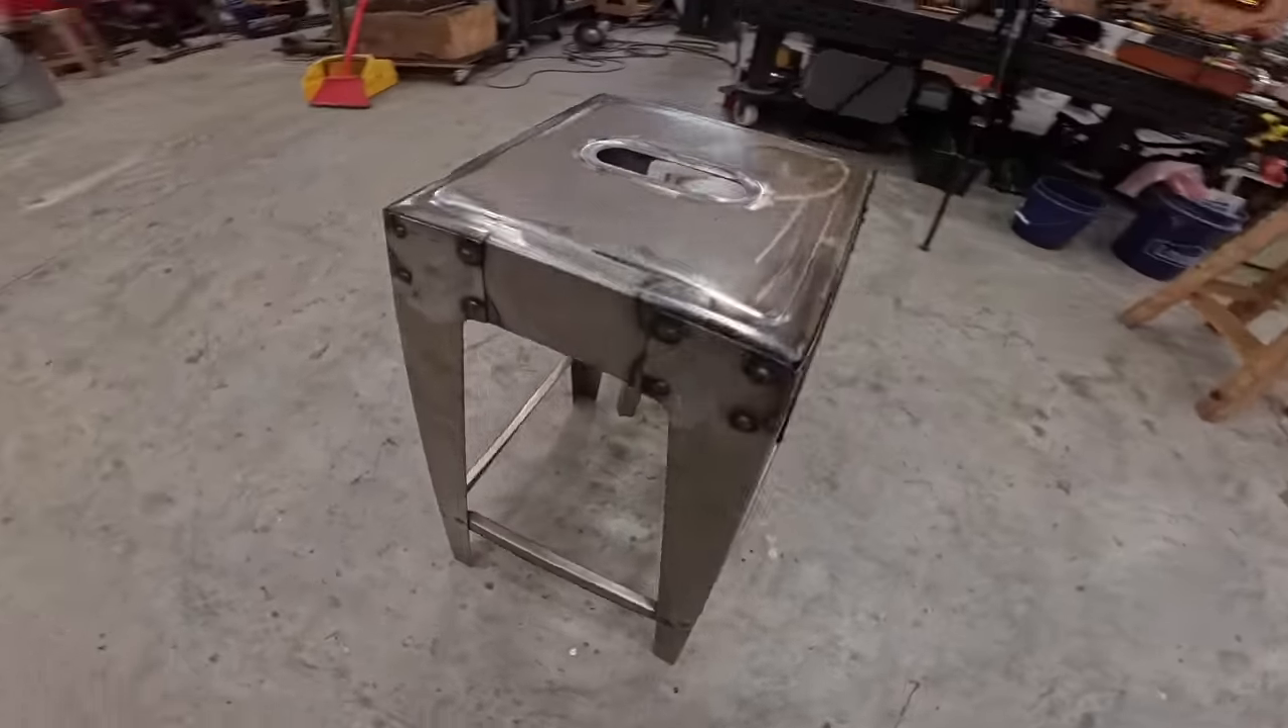This was quite a bit of work to get all those rivets done.